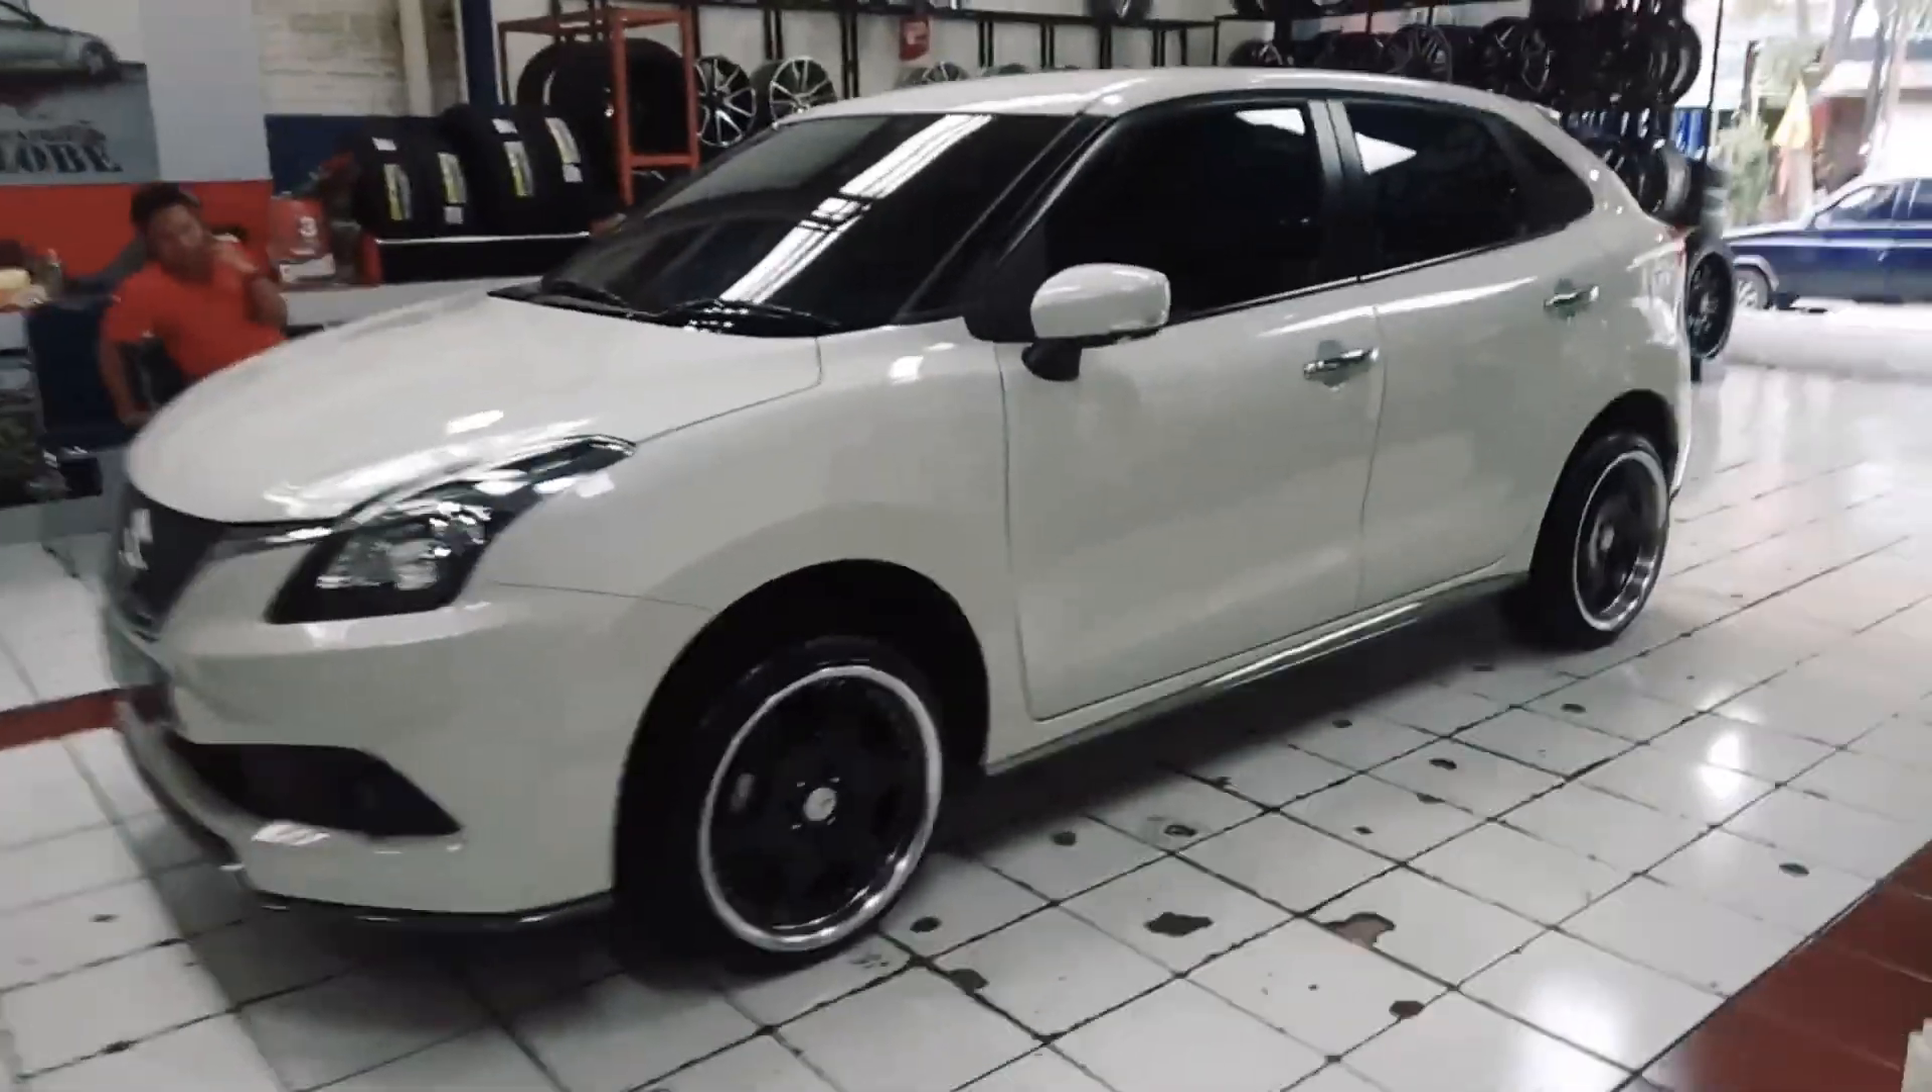Nih hasilnya sudah terpasang semua Nah ini velgnya punyanya Acer wheel.